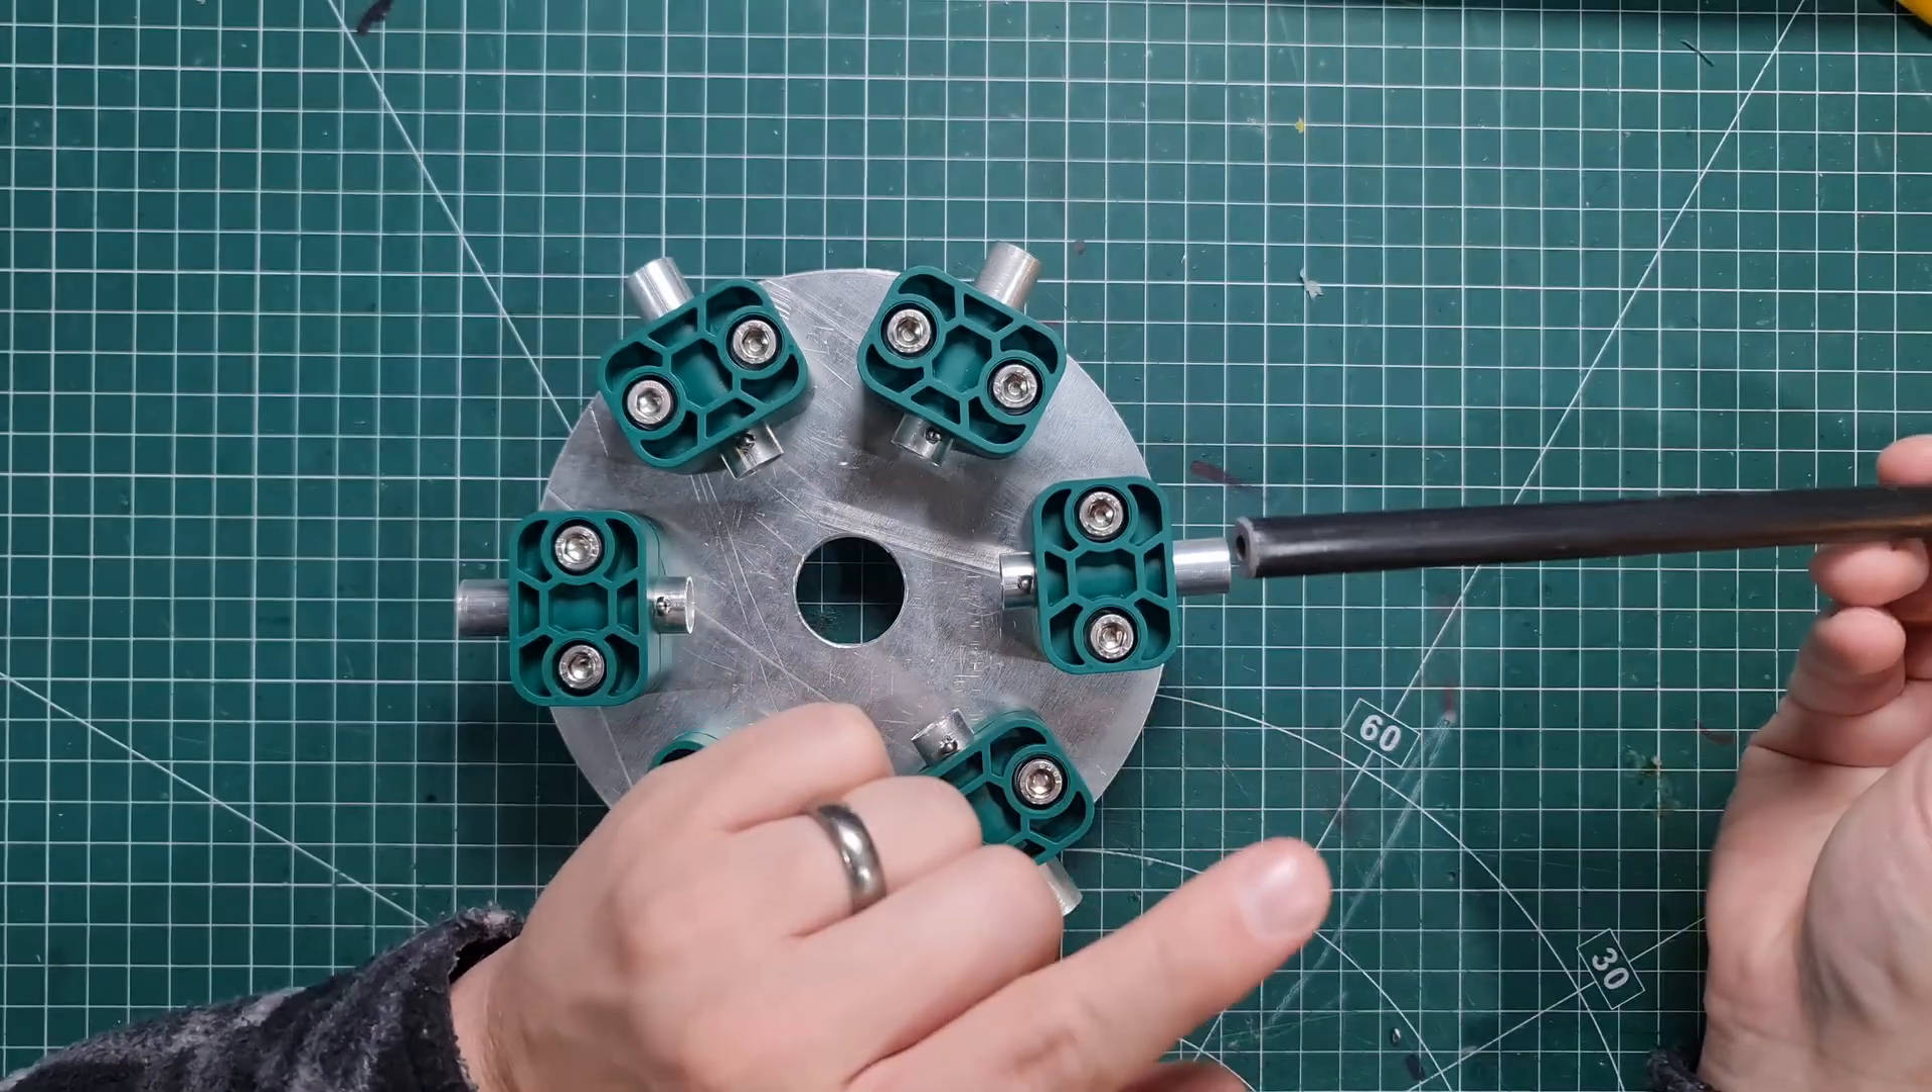Now, as you can see, I have aluminium tube here, fitted into these hydraulic clamps, and these just fit in nicely in there.